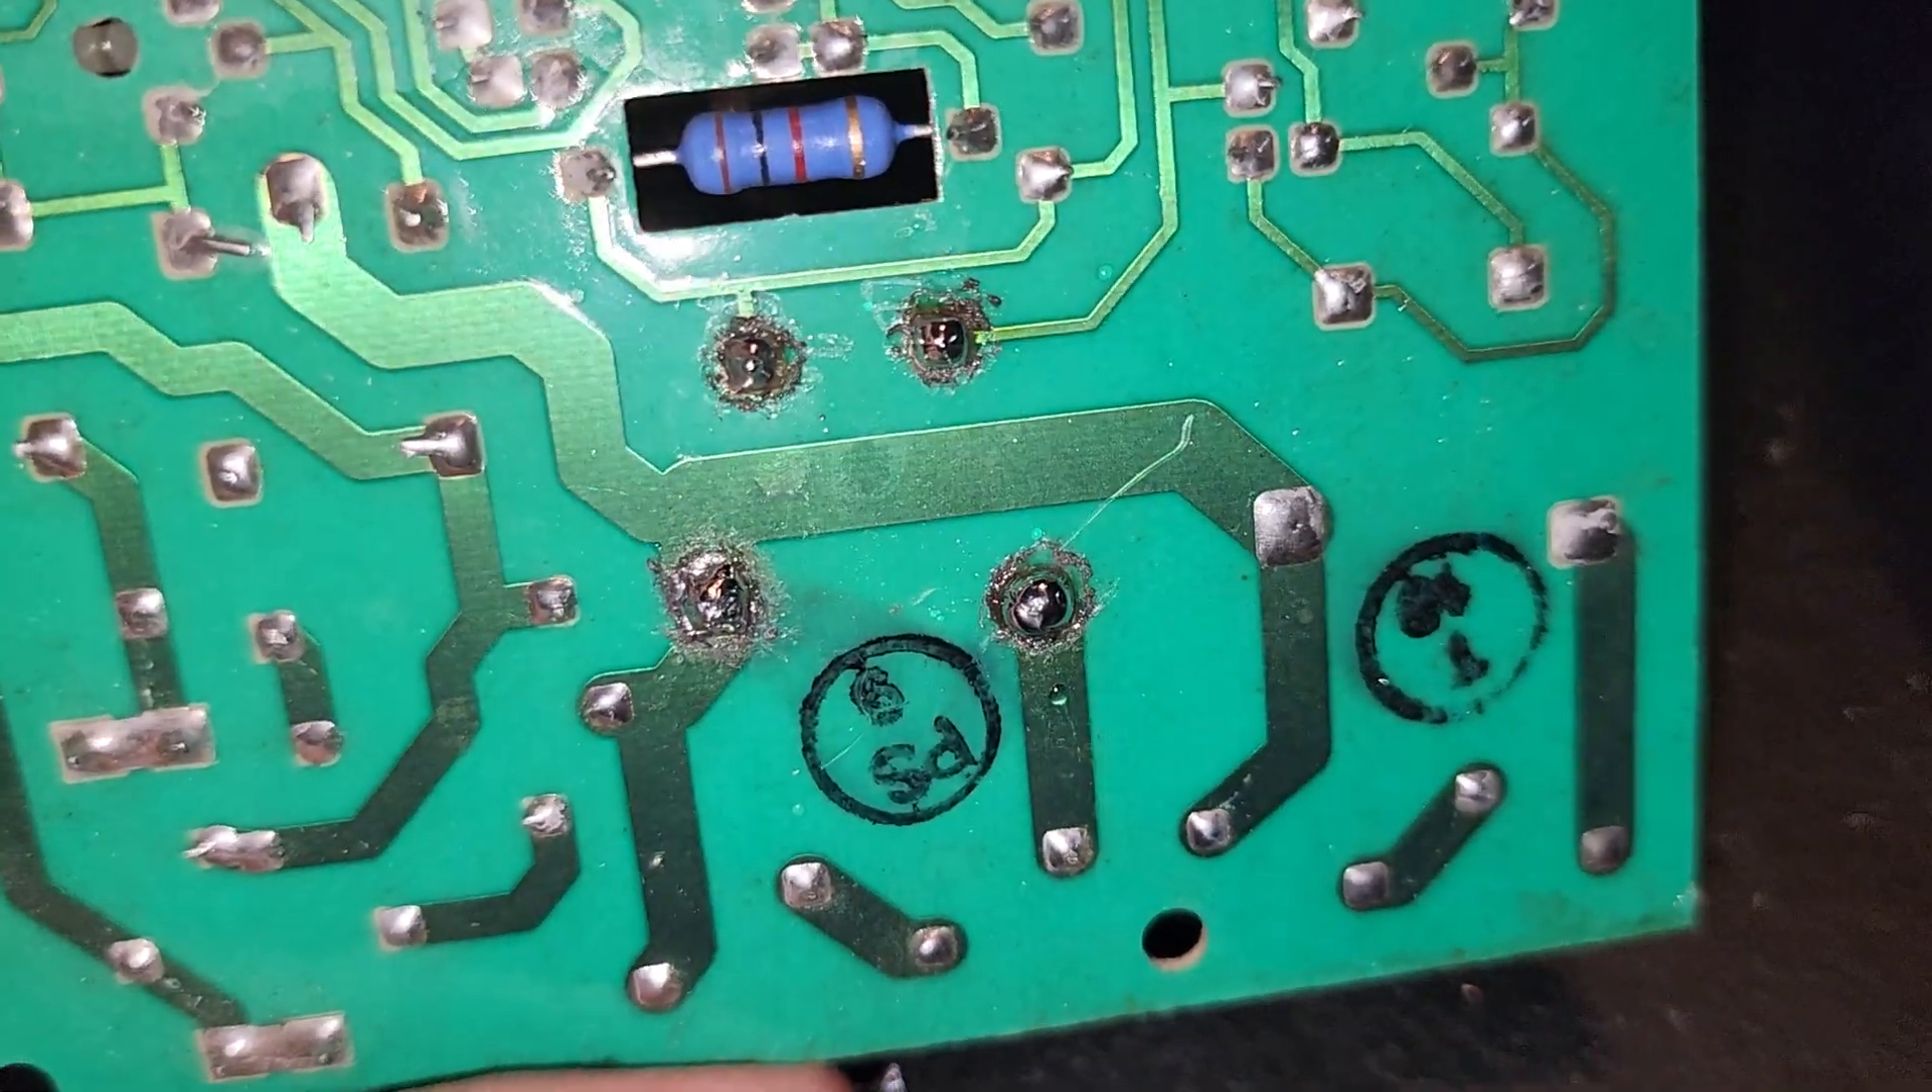Okay, I've got the pins soldered in.